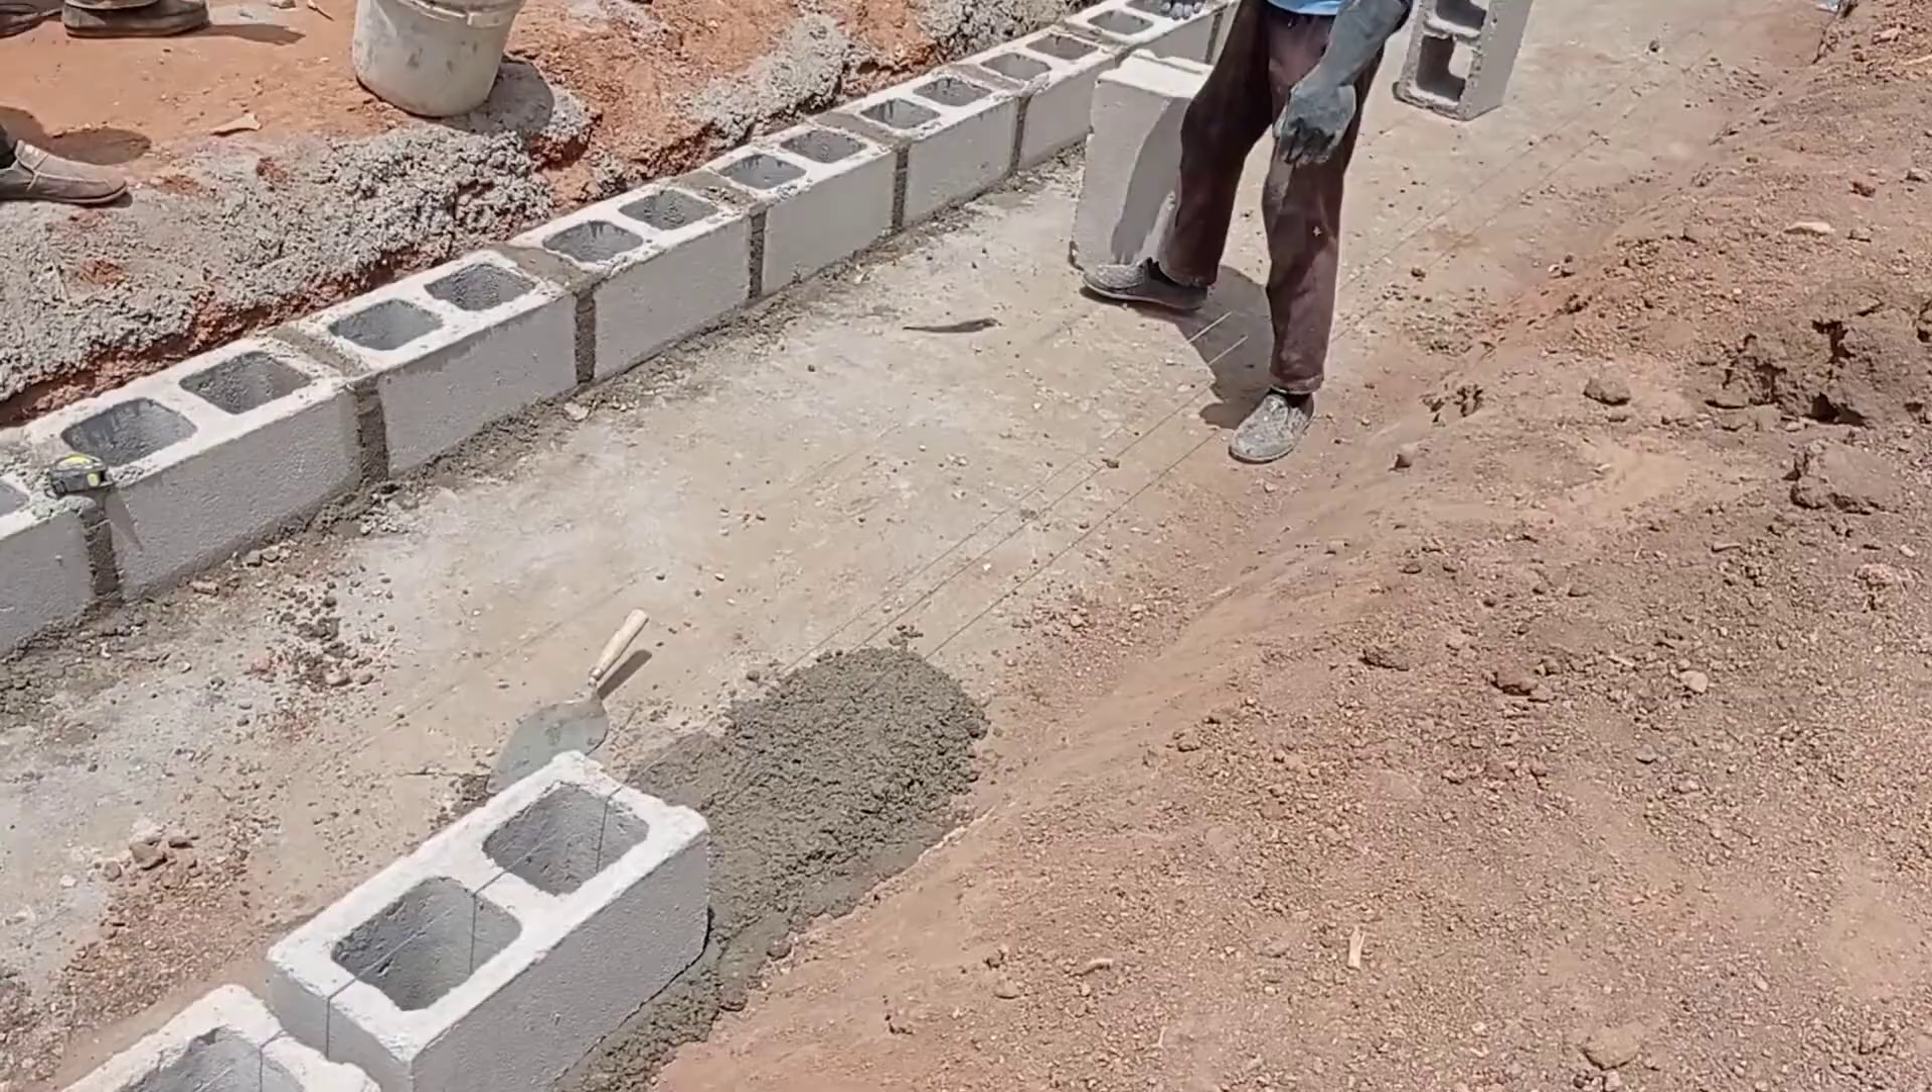After pouring concrete we have started laying the blocks.